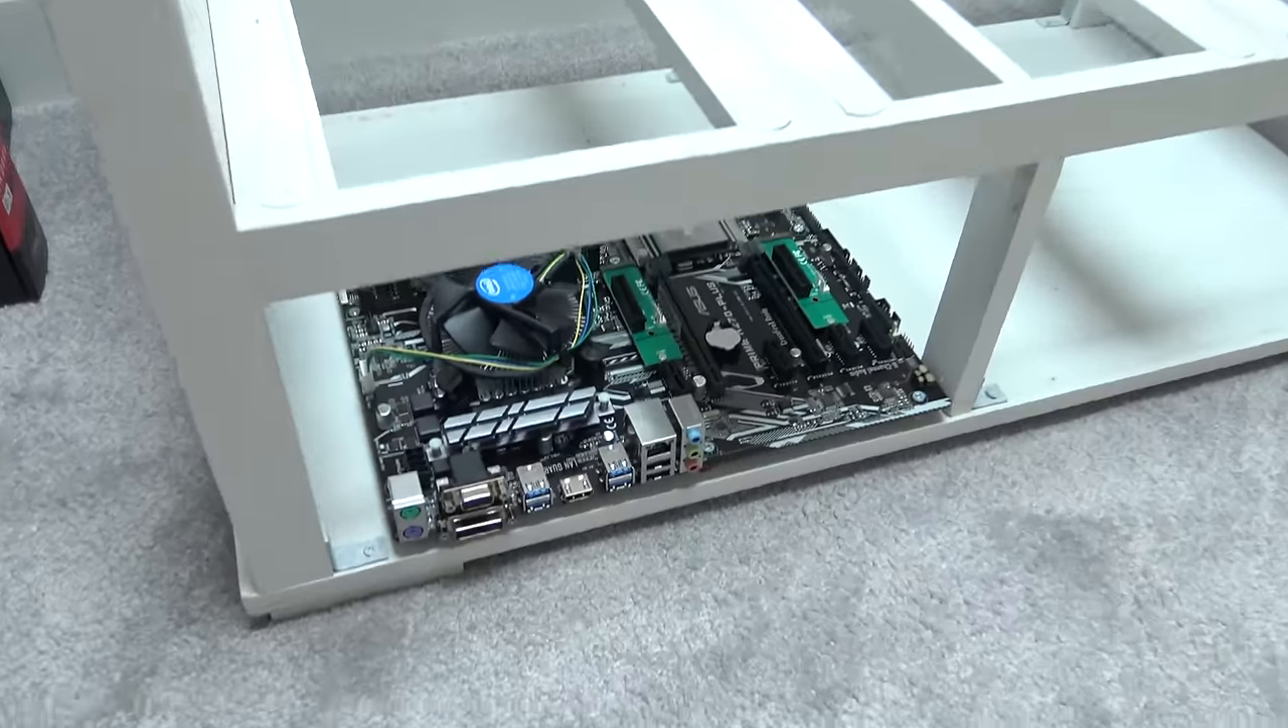Okay guys, so I've now mounted the motherboard to the base of the rack.